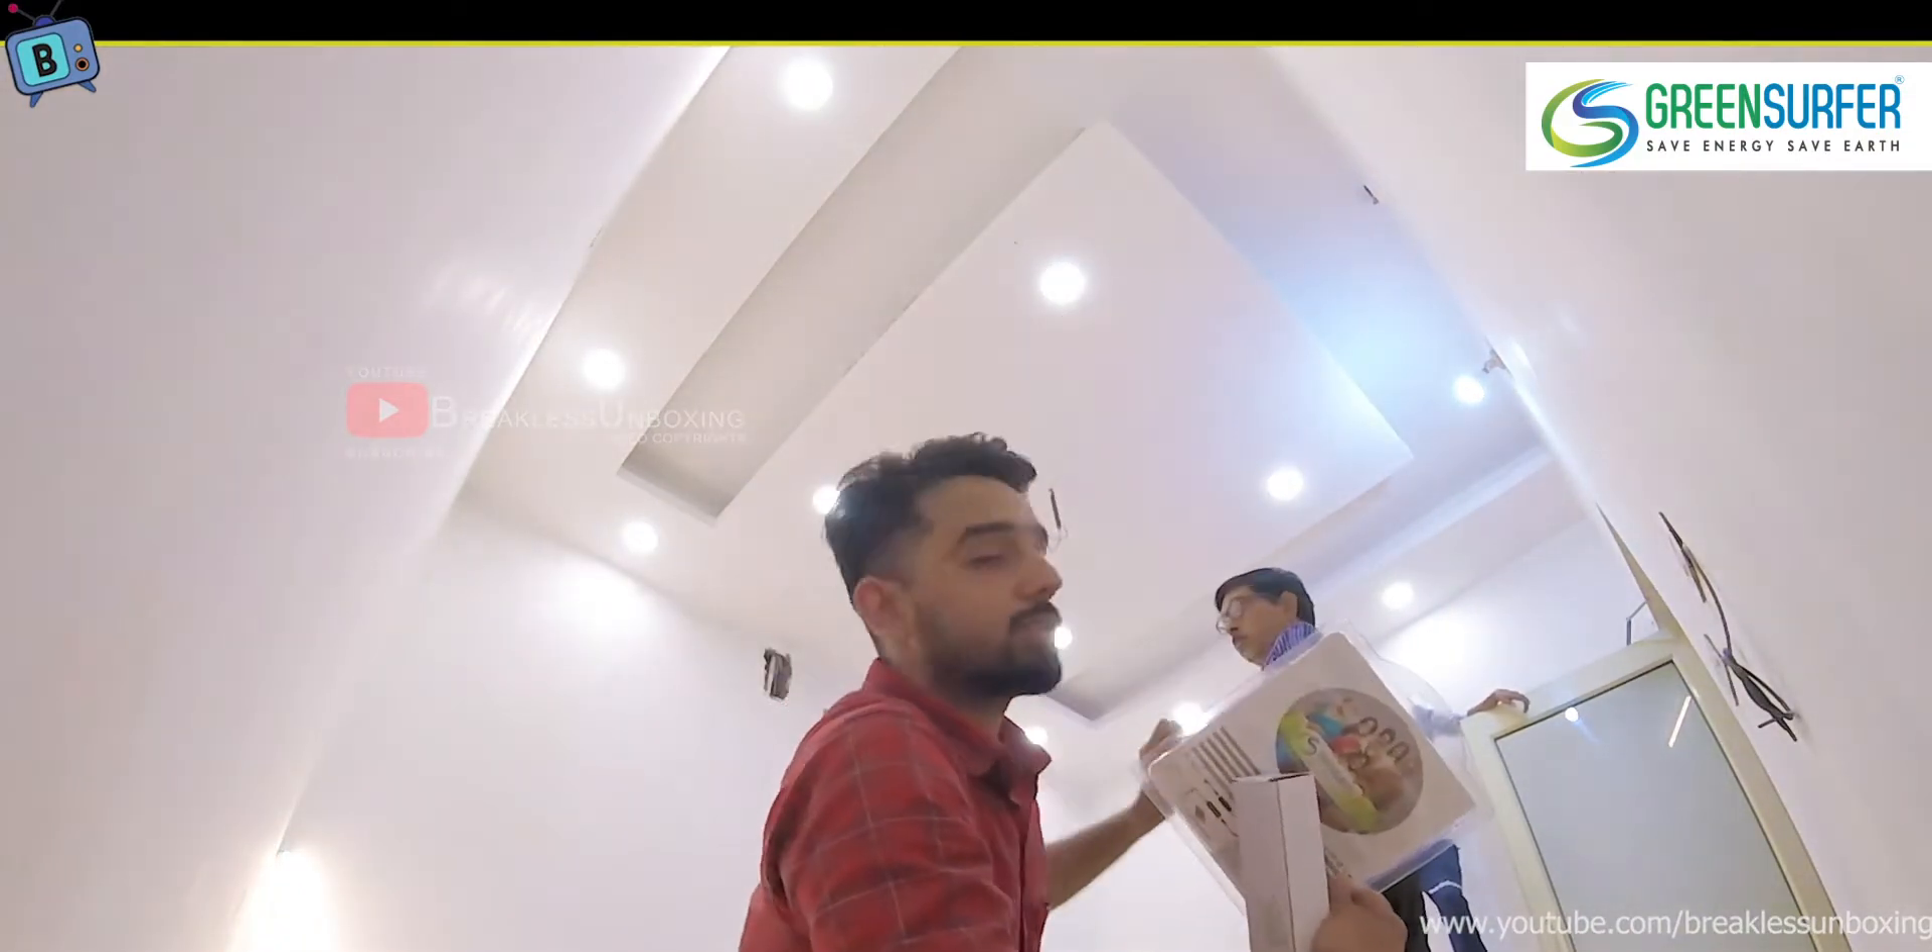तो हमारे LED पैनल तो लग चुके है।